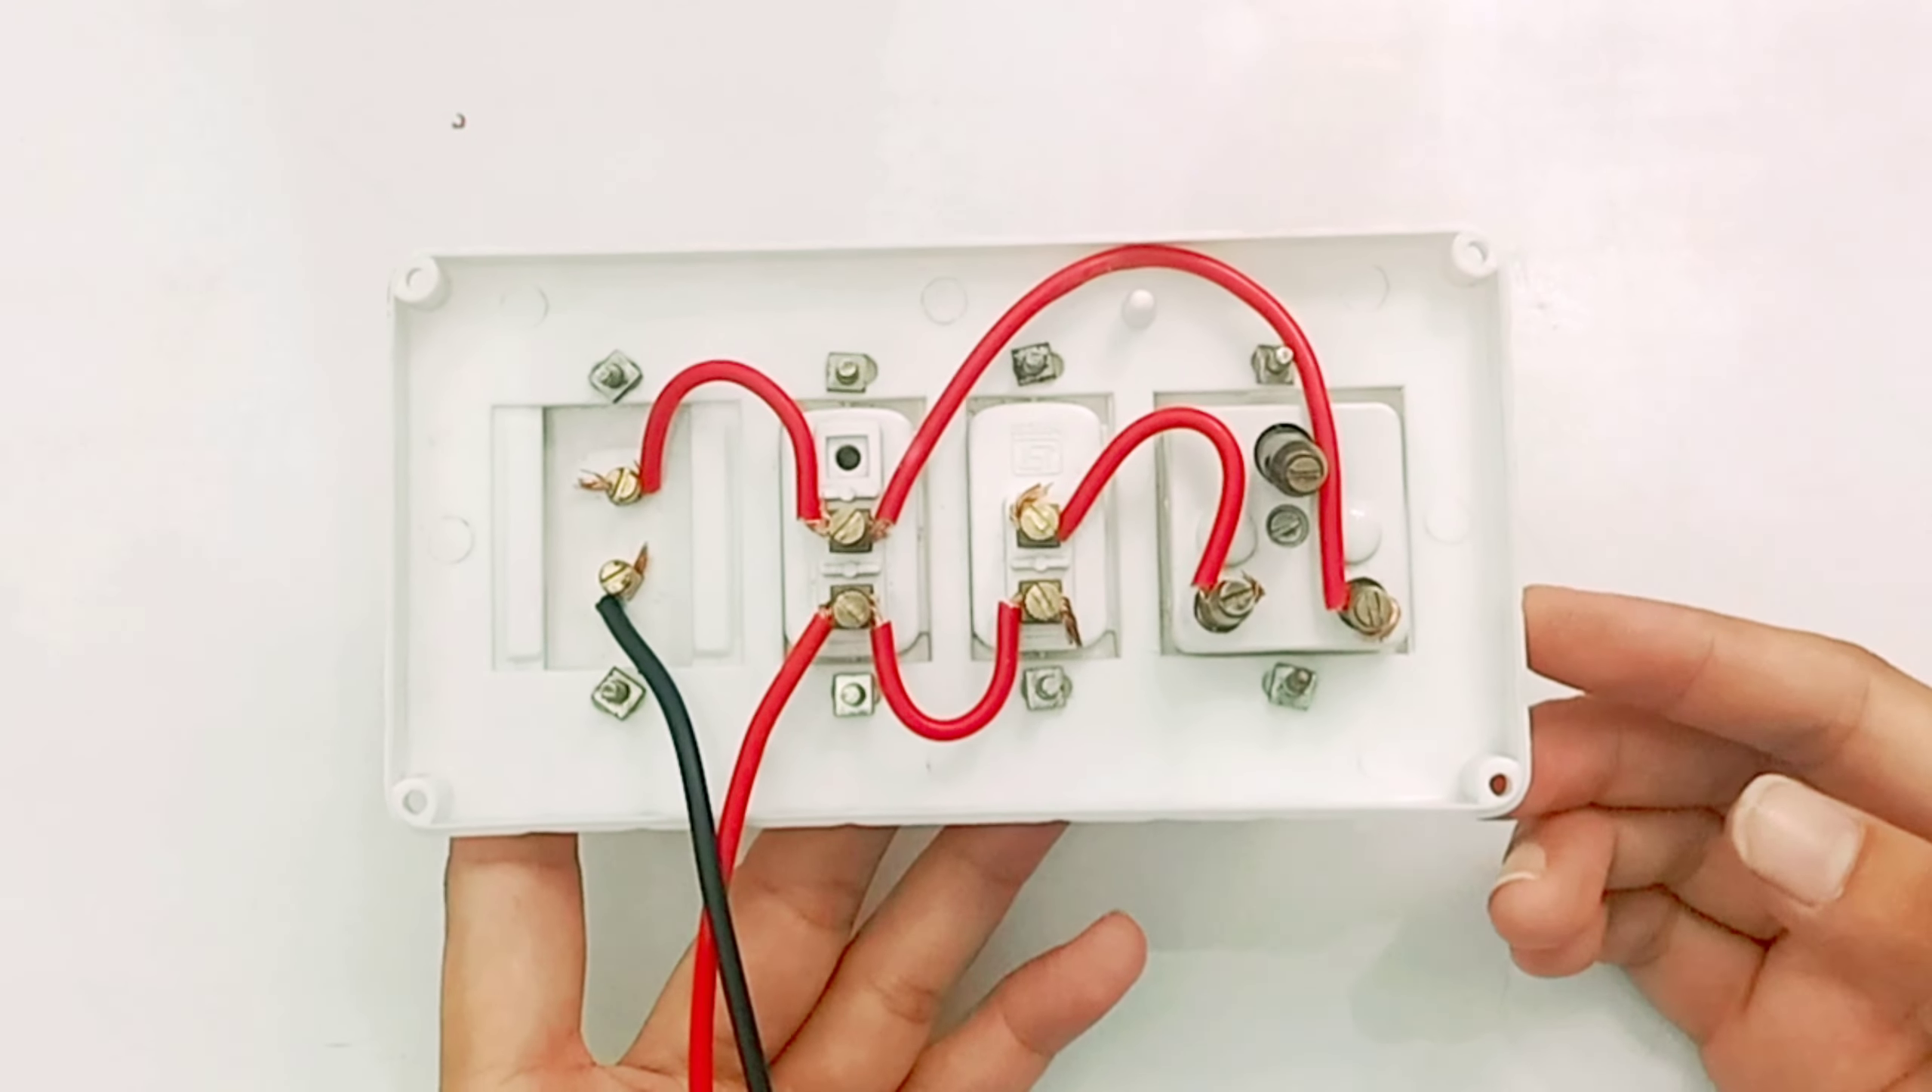तो guys wiring हमारी complete हो गई है।